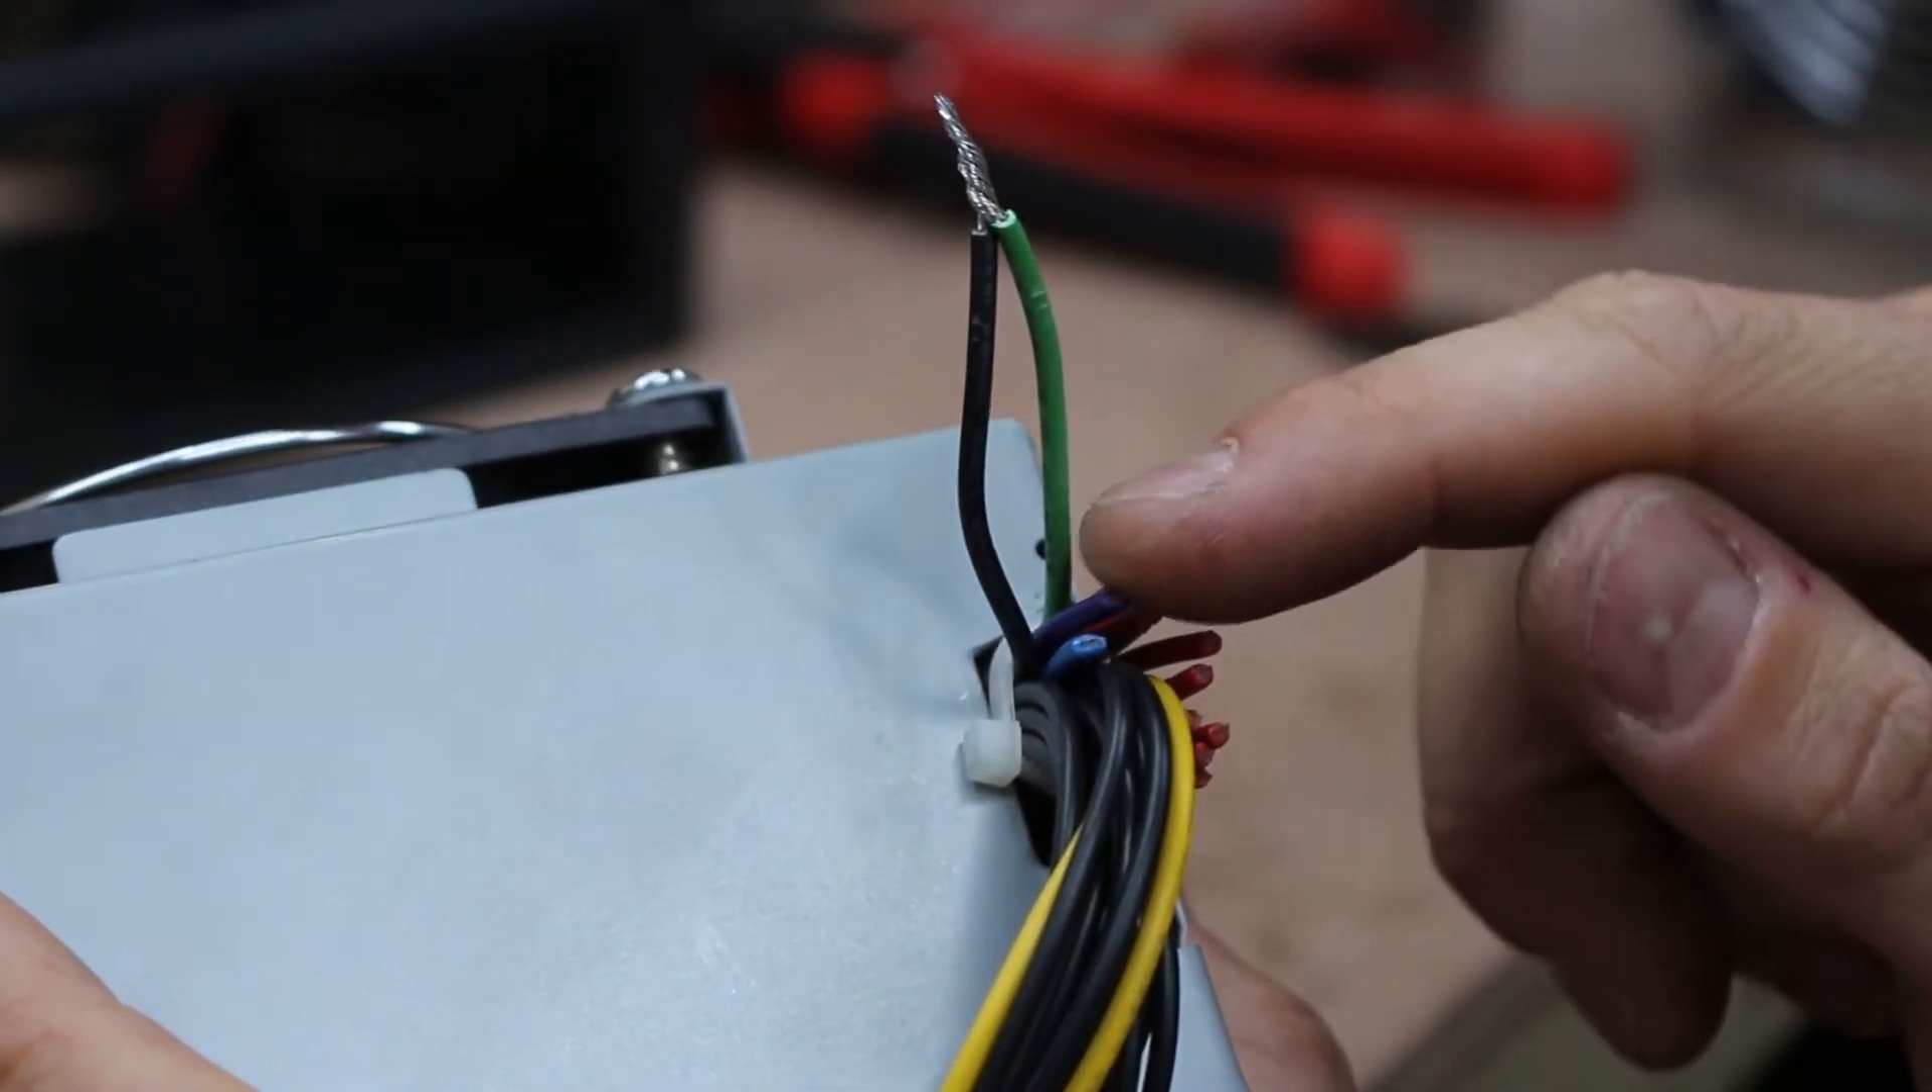So, I've created this small loop with the green and the black wire, so you can see that there, hopefully.